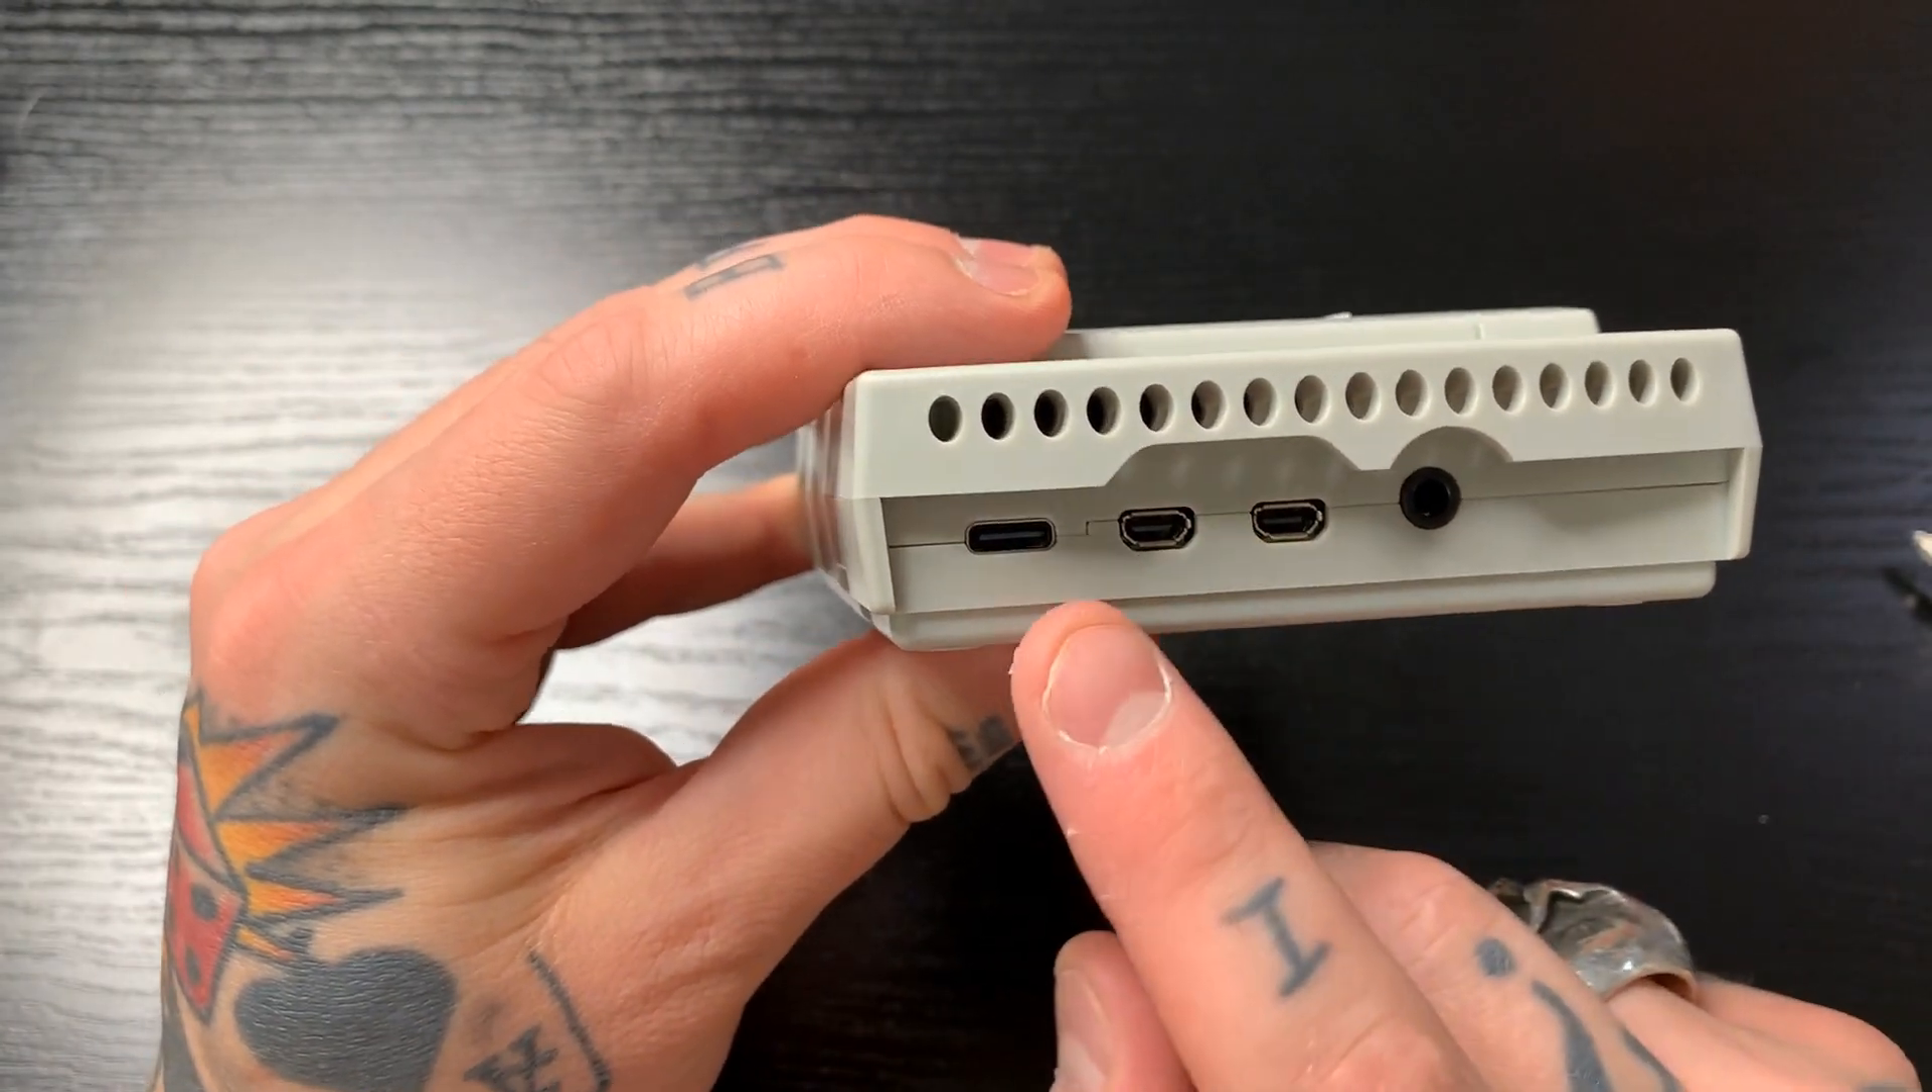You can see here everything lines up for our HDMI and power supply. Same thing over here with our ports. Everything is lined up perfectly.